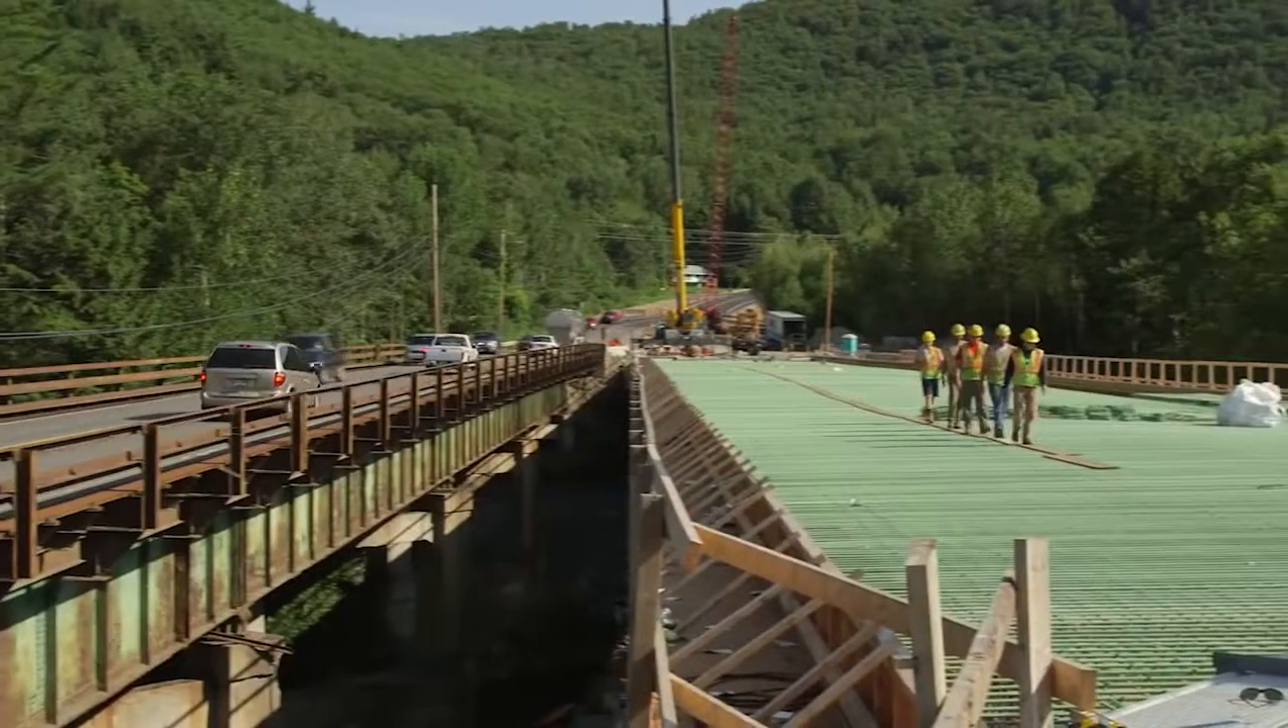Now we have the structural steel up and we're almost to a point where we've got all the reinforcing steel in the deck ready for a concrete deck placement next week.